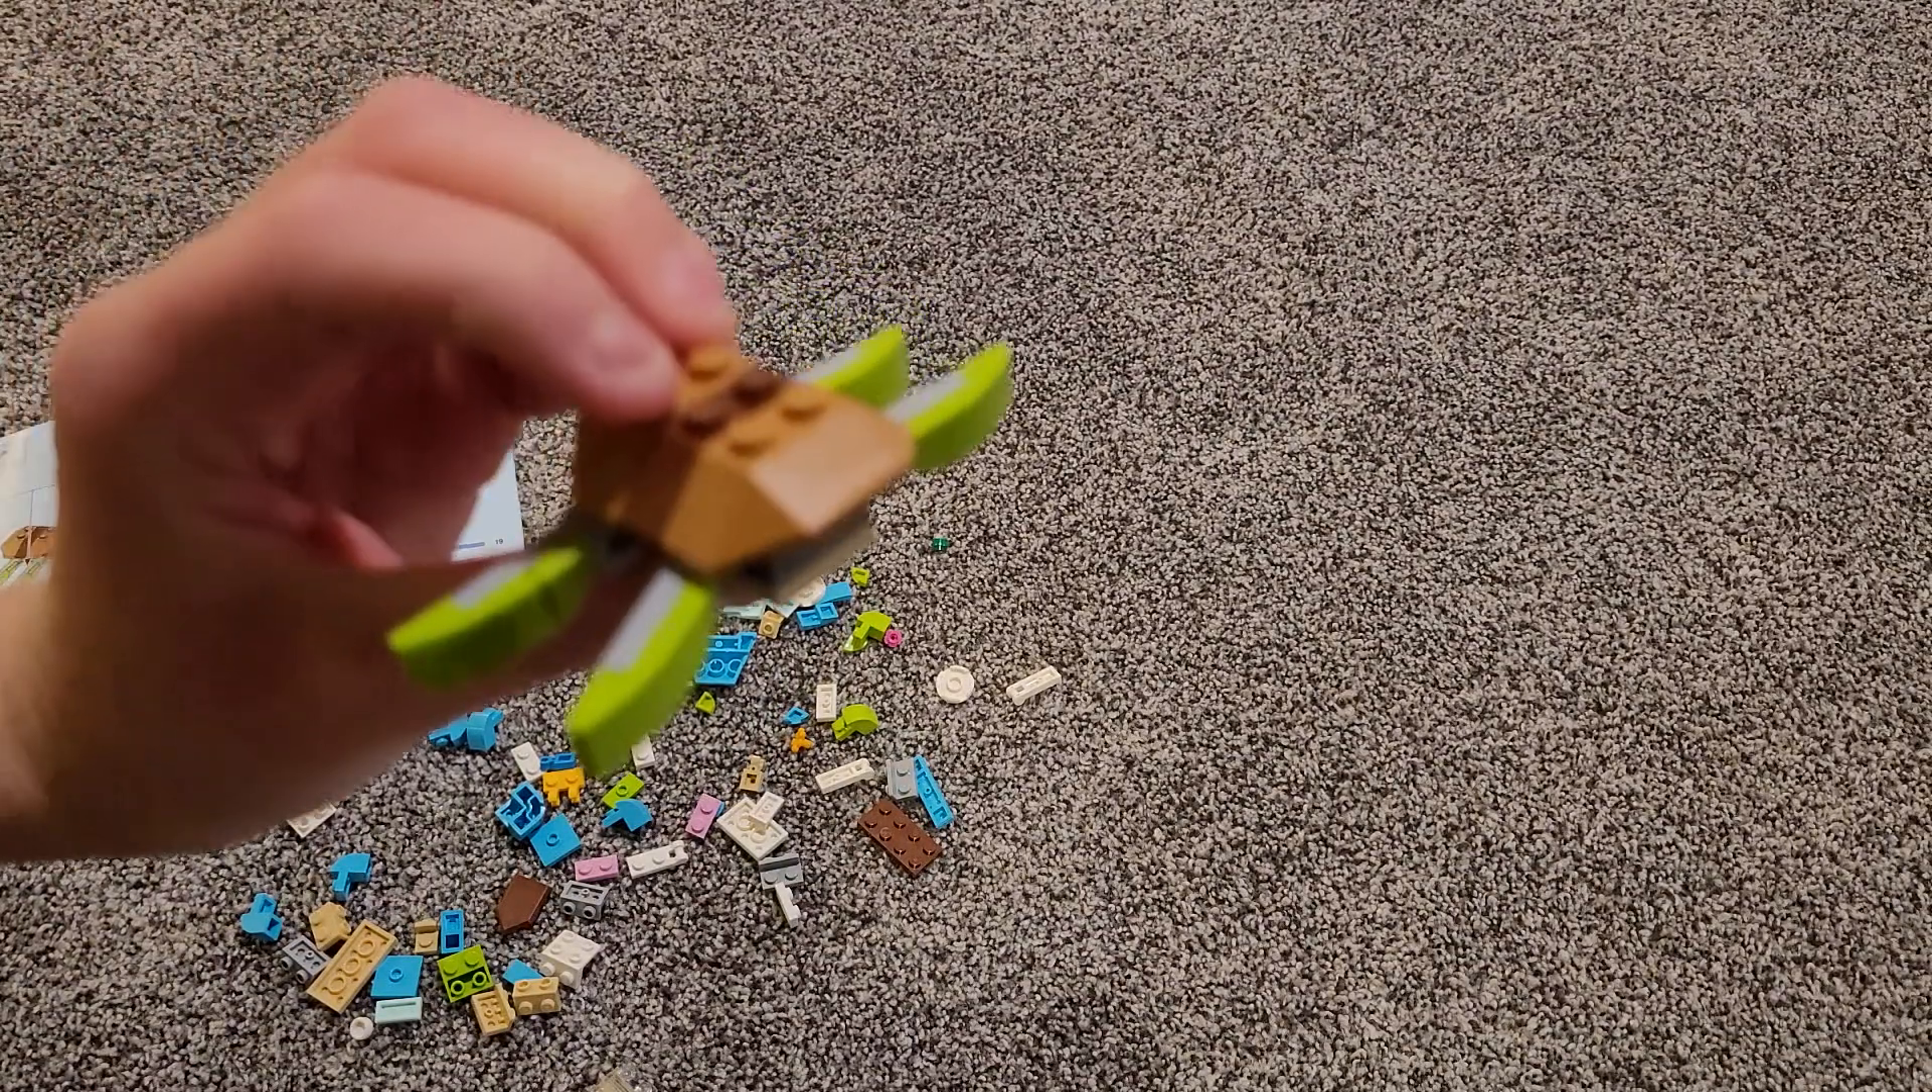And the arms are attached. Look at that.